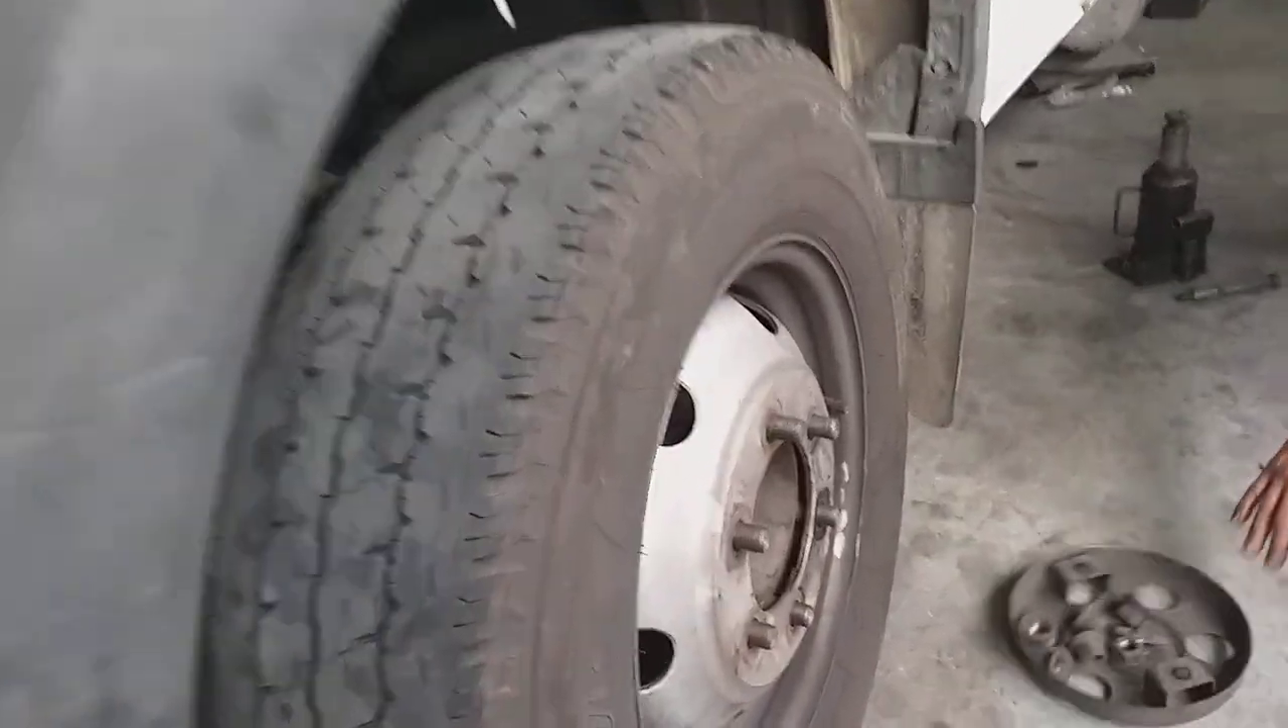É isso aí, Nicão já encaixou lá a roda Encaixadinha a roda.